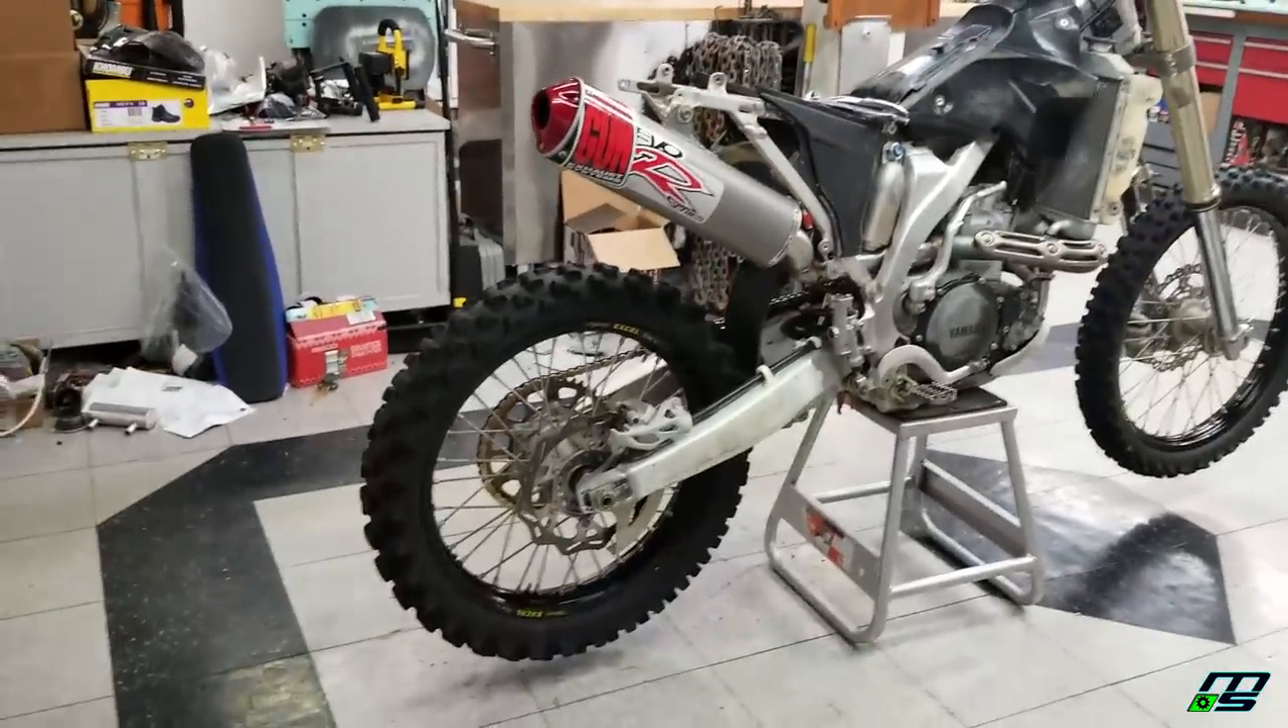And the pipe is looking a little bit better now that the back tire is on there.